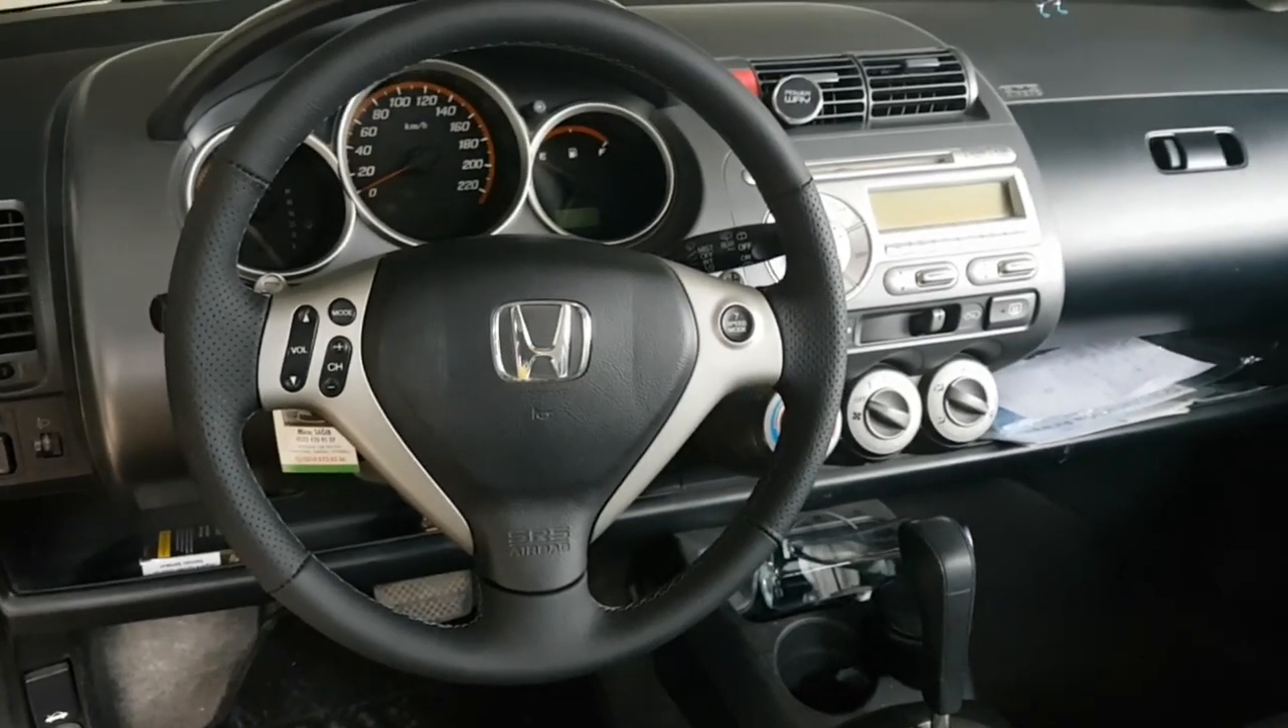Evet direksiyonumuzu yerleştirdik. En son vidalarını takacak.